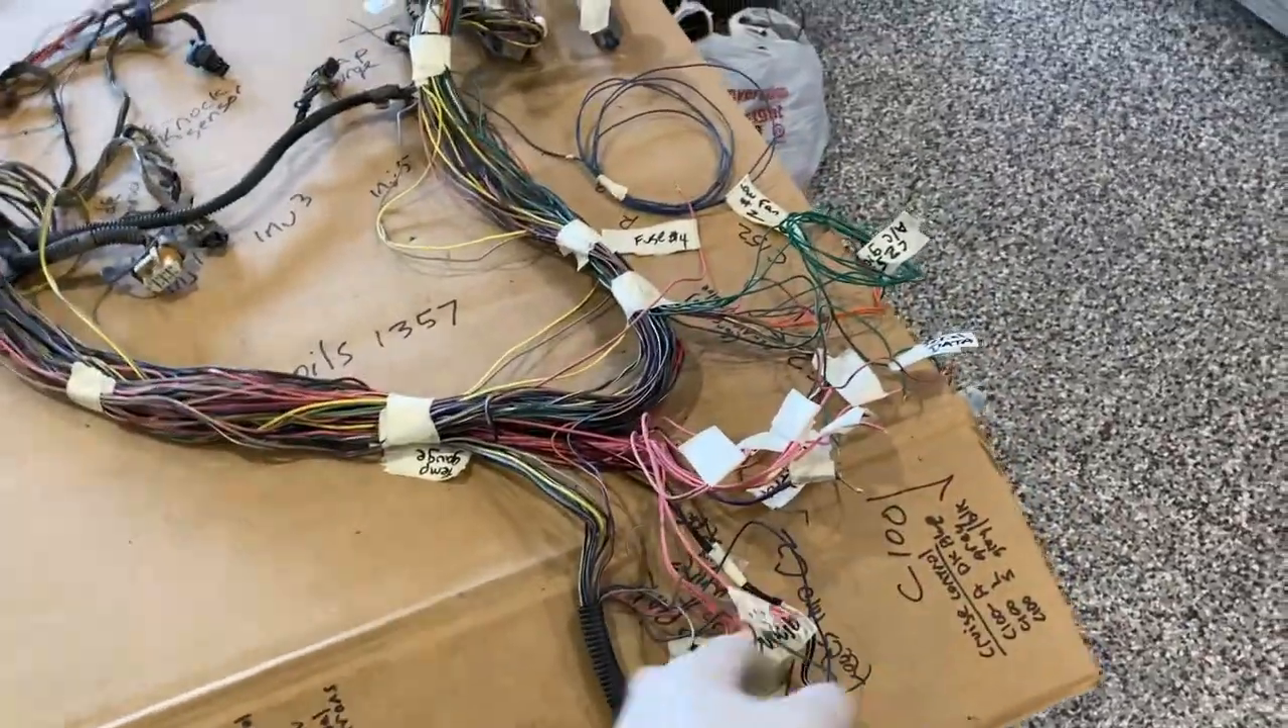Okay, we've thinned out the harness. We haven't covered it up yet. We still have a few things to wrap up.